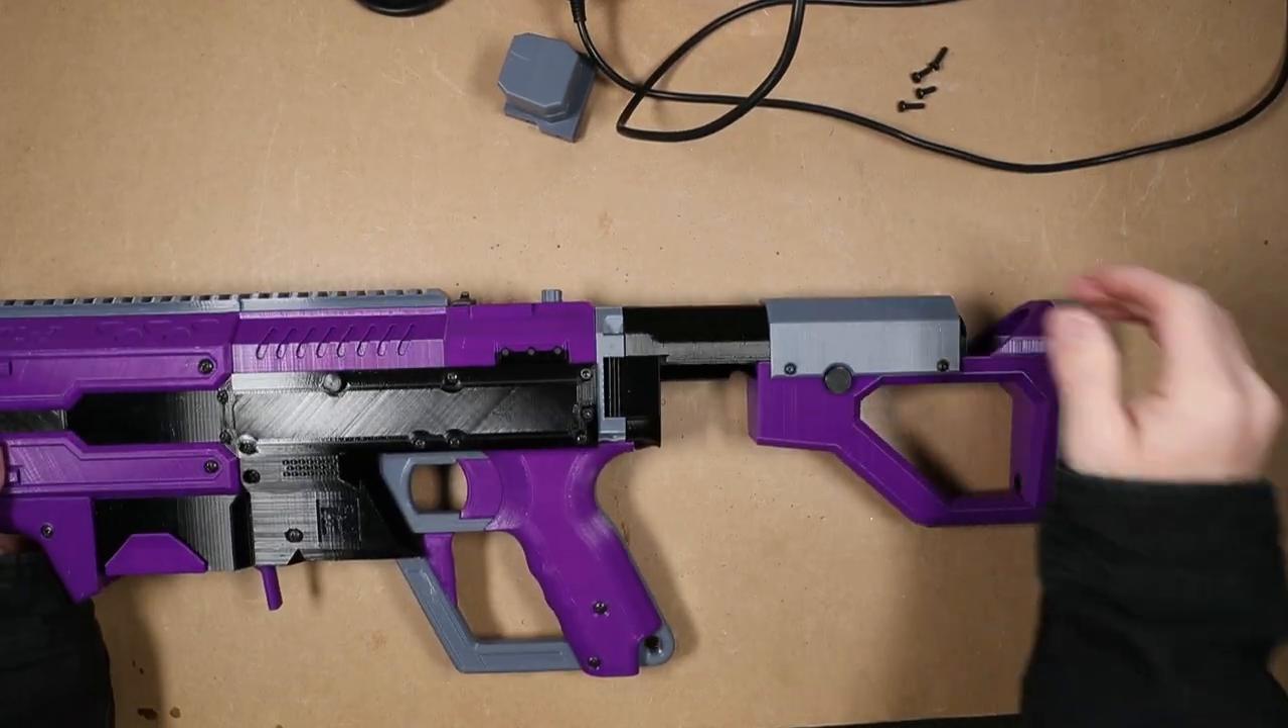So that's the stock attached.